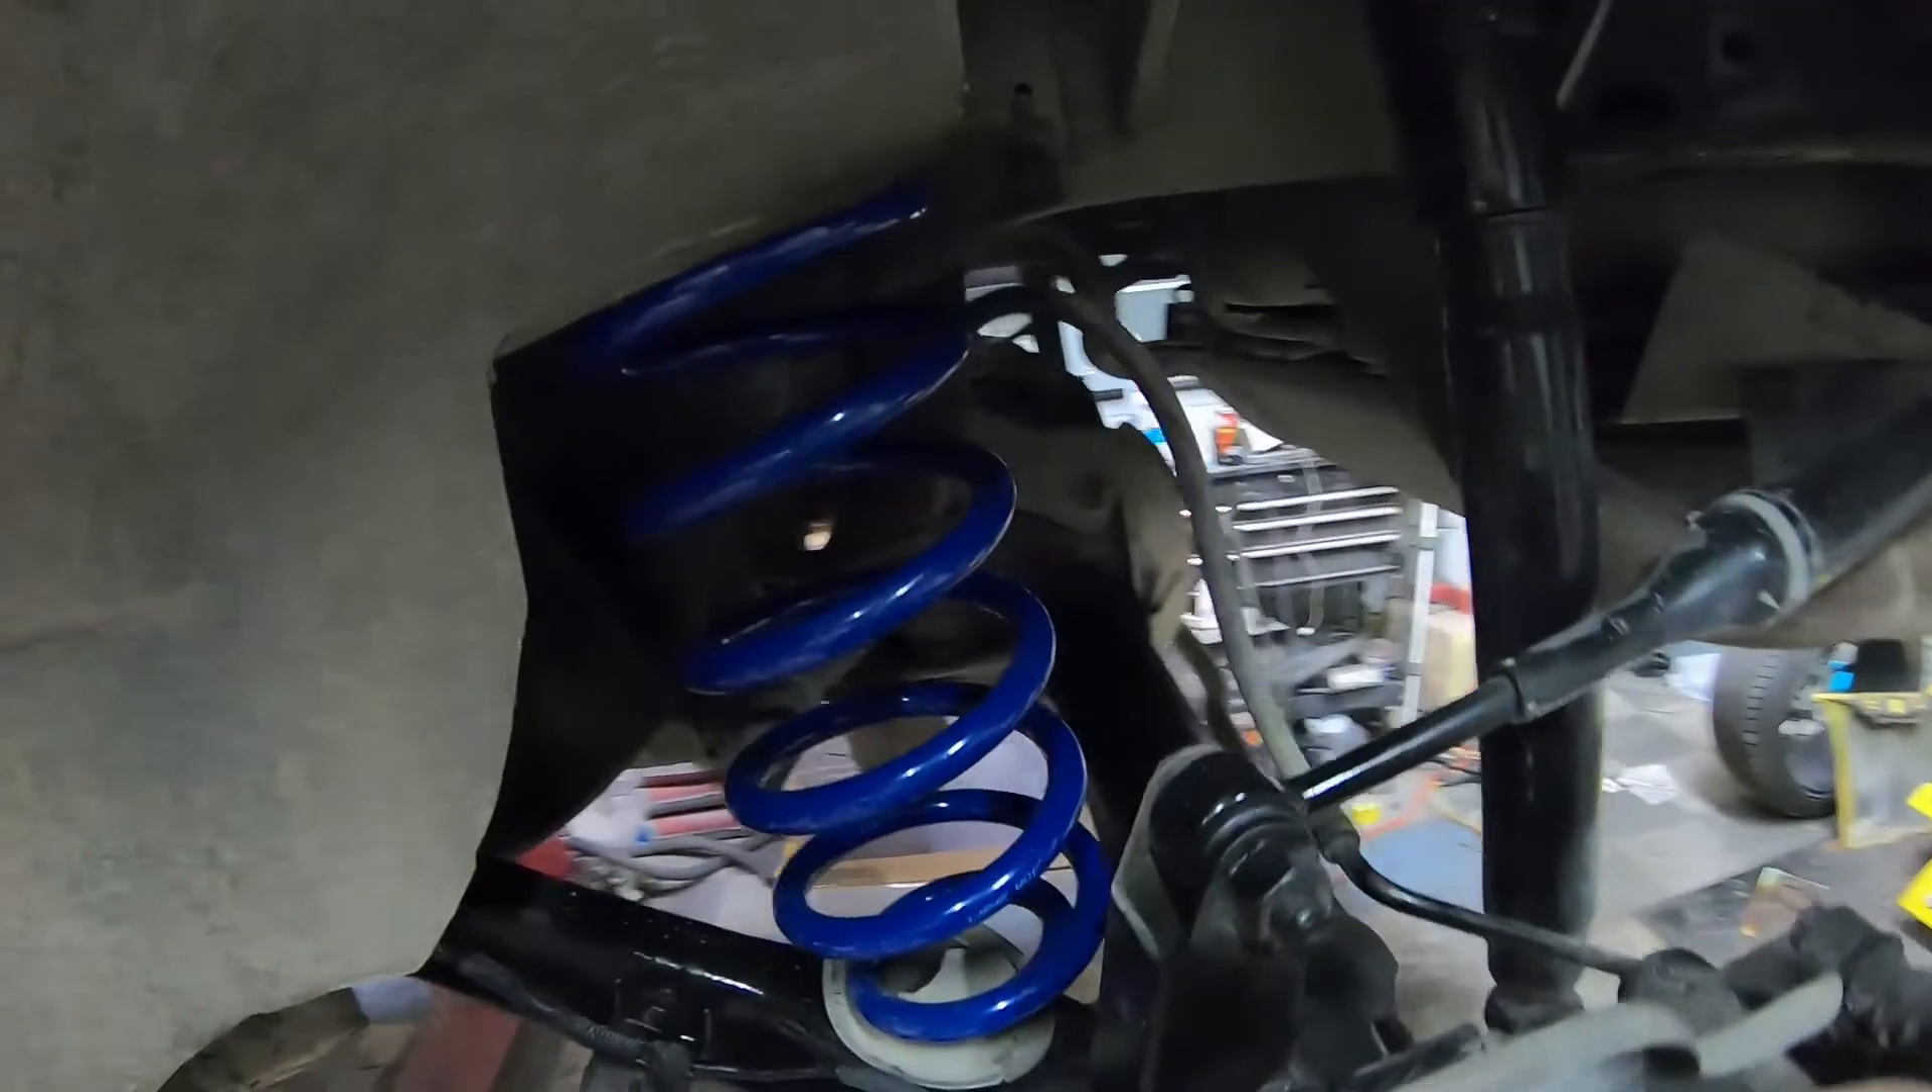Now my spring's in place here which you can see.